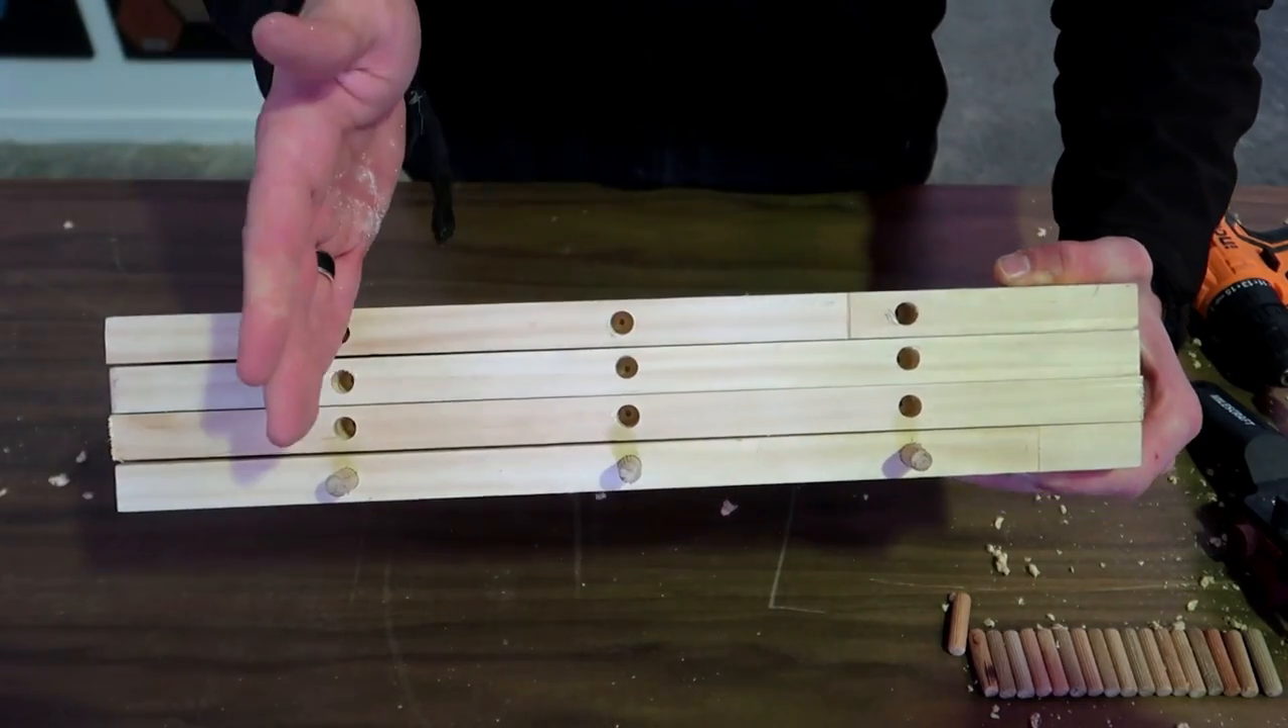All my holes are perfectly centered and perfectly aligned with the first holes that I jogged.